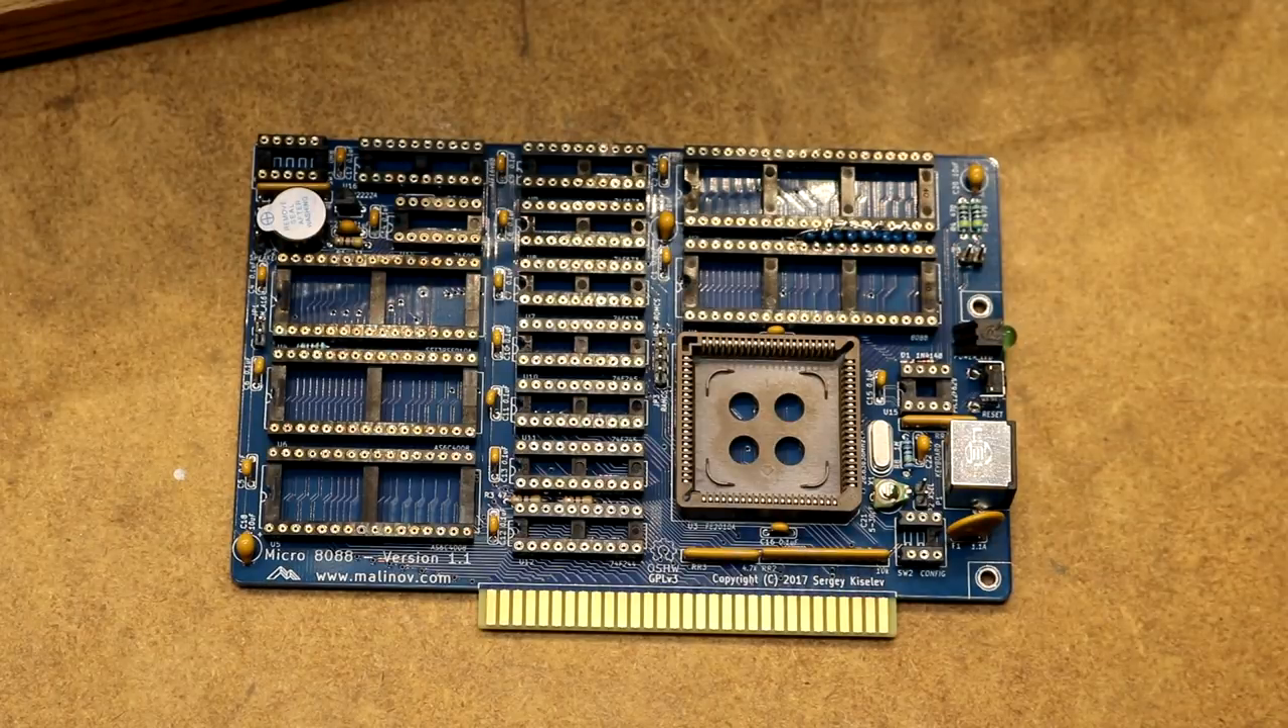I have finished soldering all of the components to the Micro 8088 board, this includes all of the sockets, the bypass capacitors, SIP resistors, and just about everything else that goes on it.